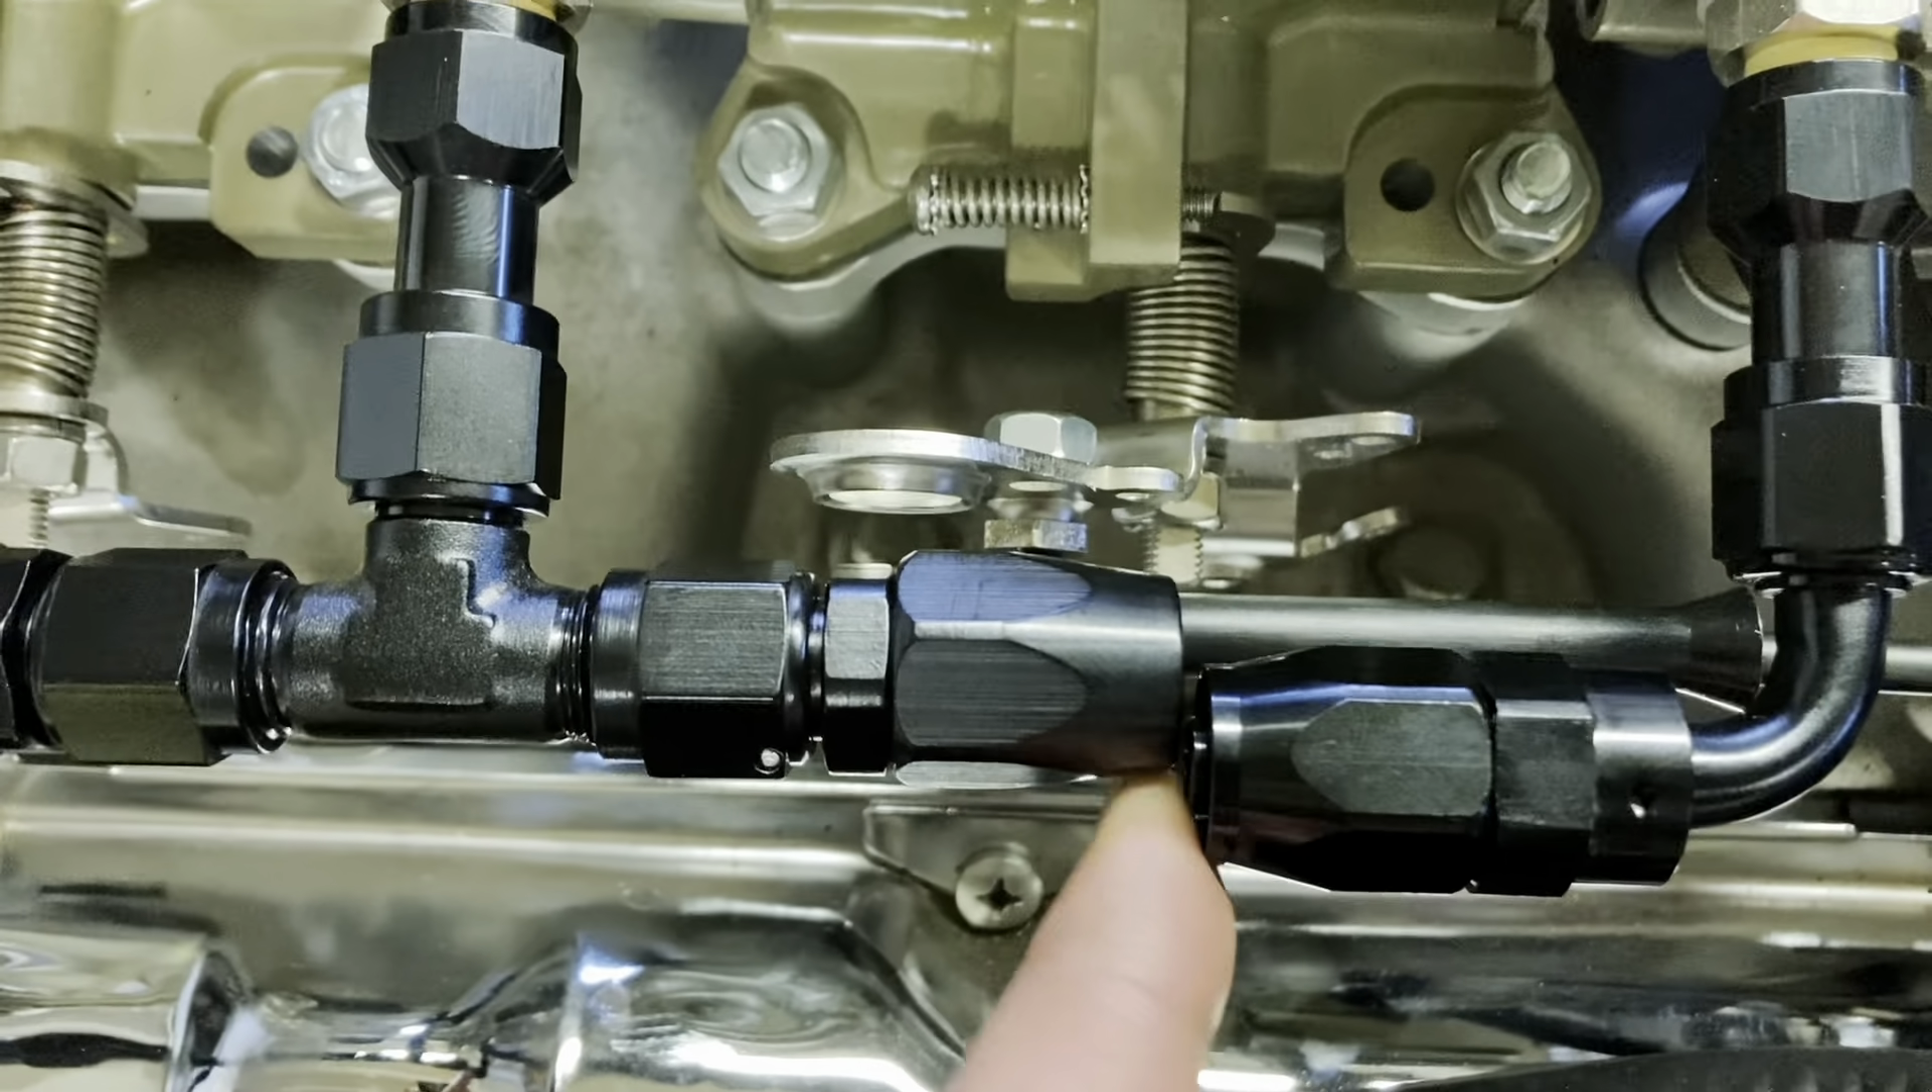Um, this is the bigger fitting here with the, the radius is too large here as I was mentioning before. And also it's a little too long this way. So there's no gap between here.